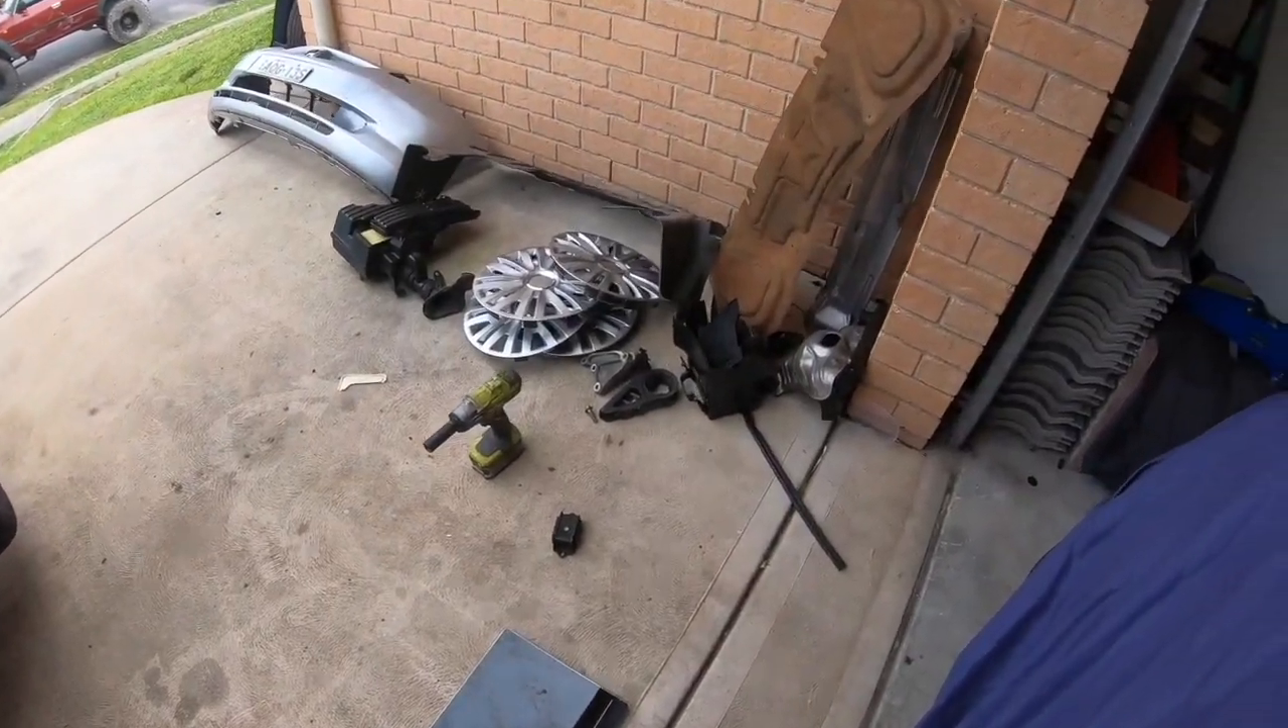Hubcaps have come off as well.